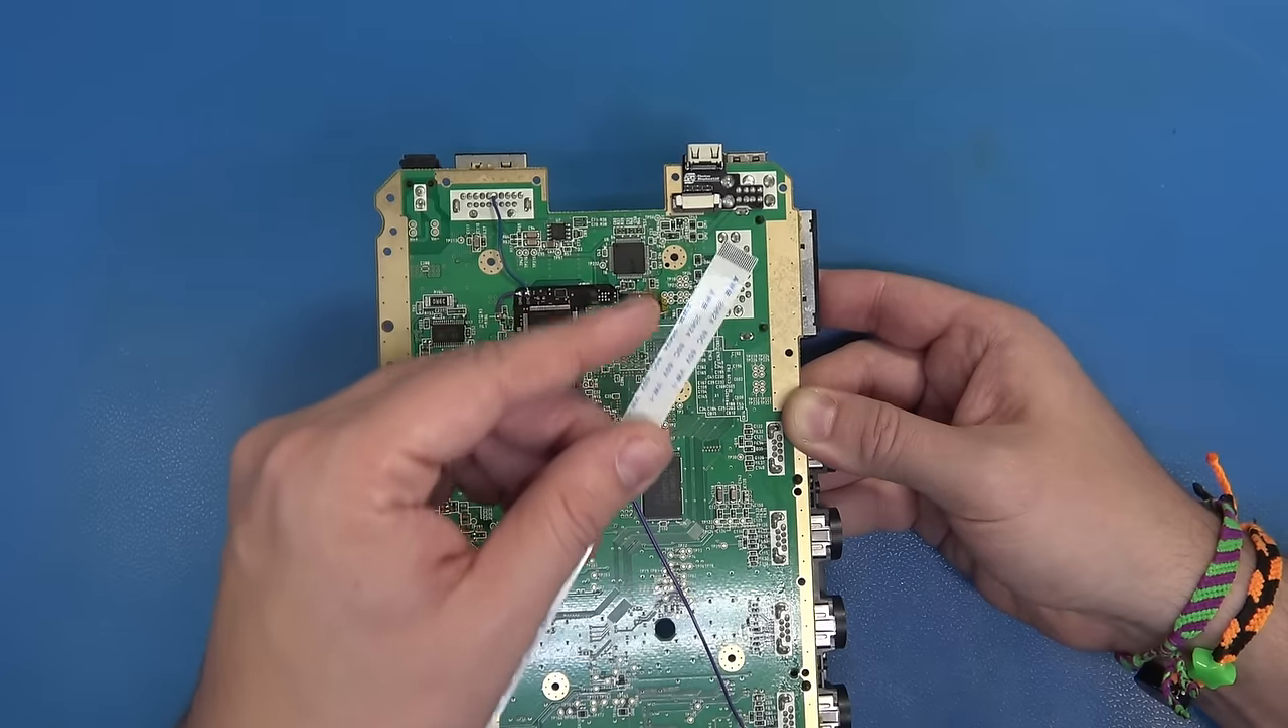Now, the only thing that's left in terms of this mod is to install this FFC cable.